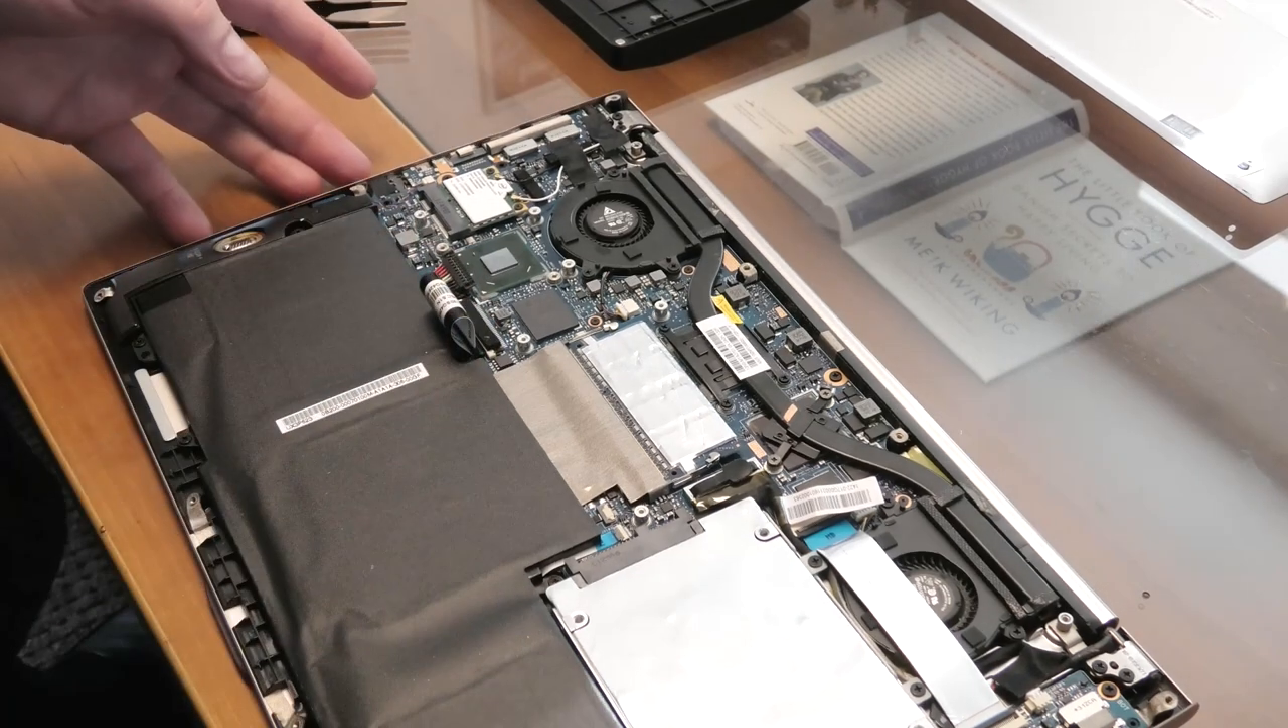The battery is in and we are in luck.